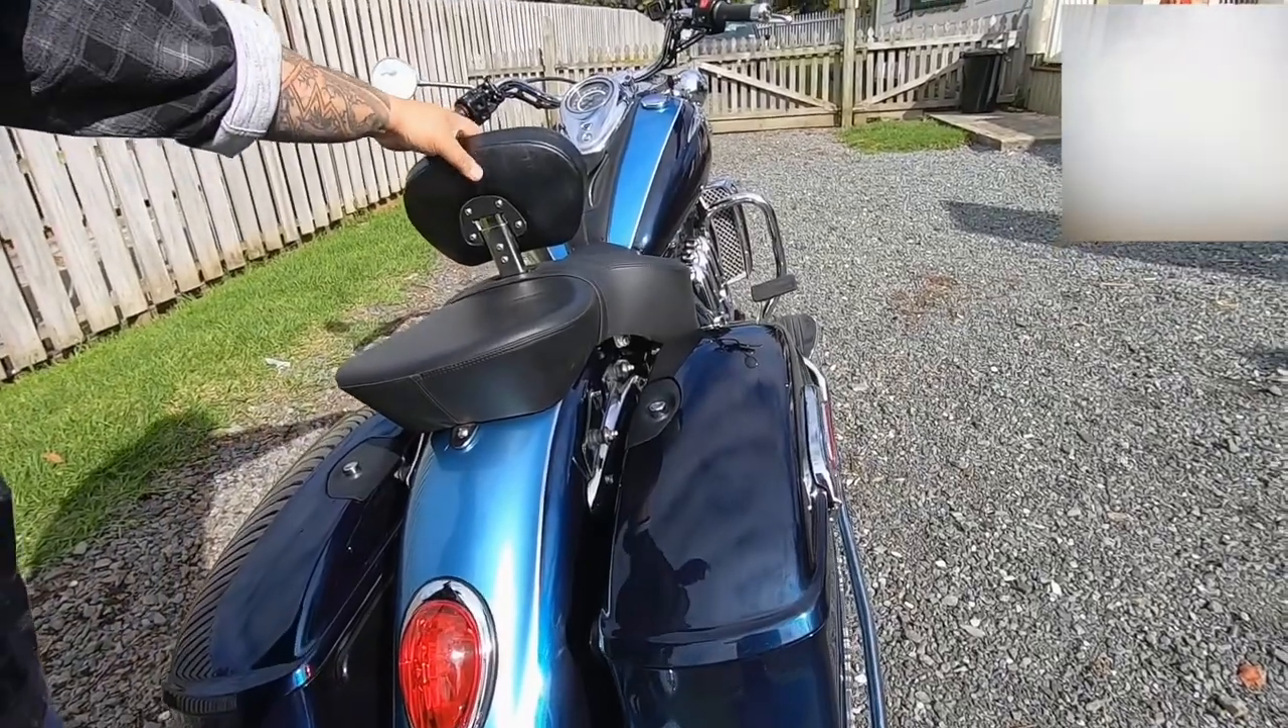We have the big tour seat back on. Back rest.